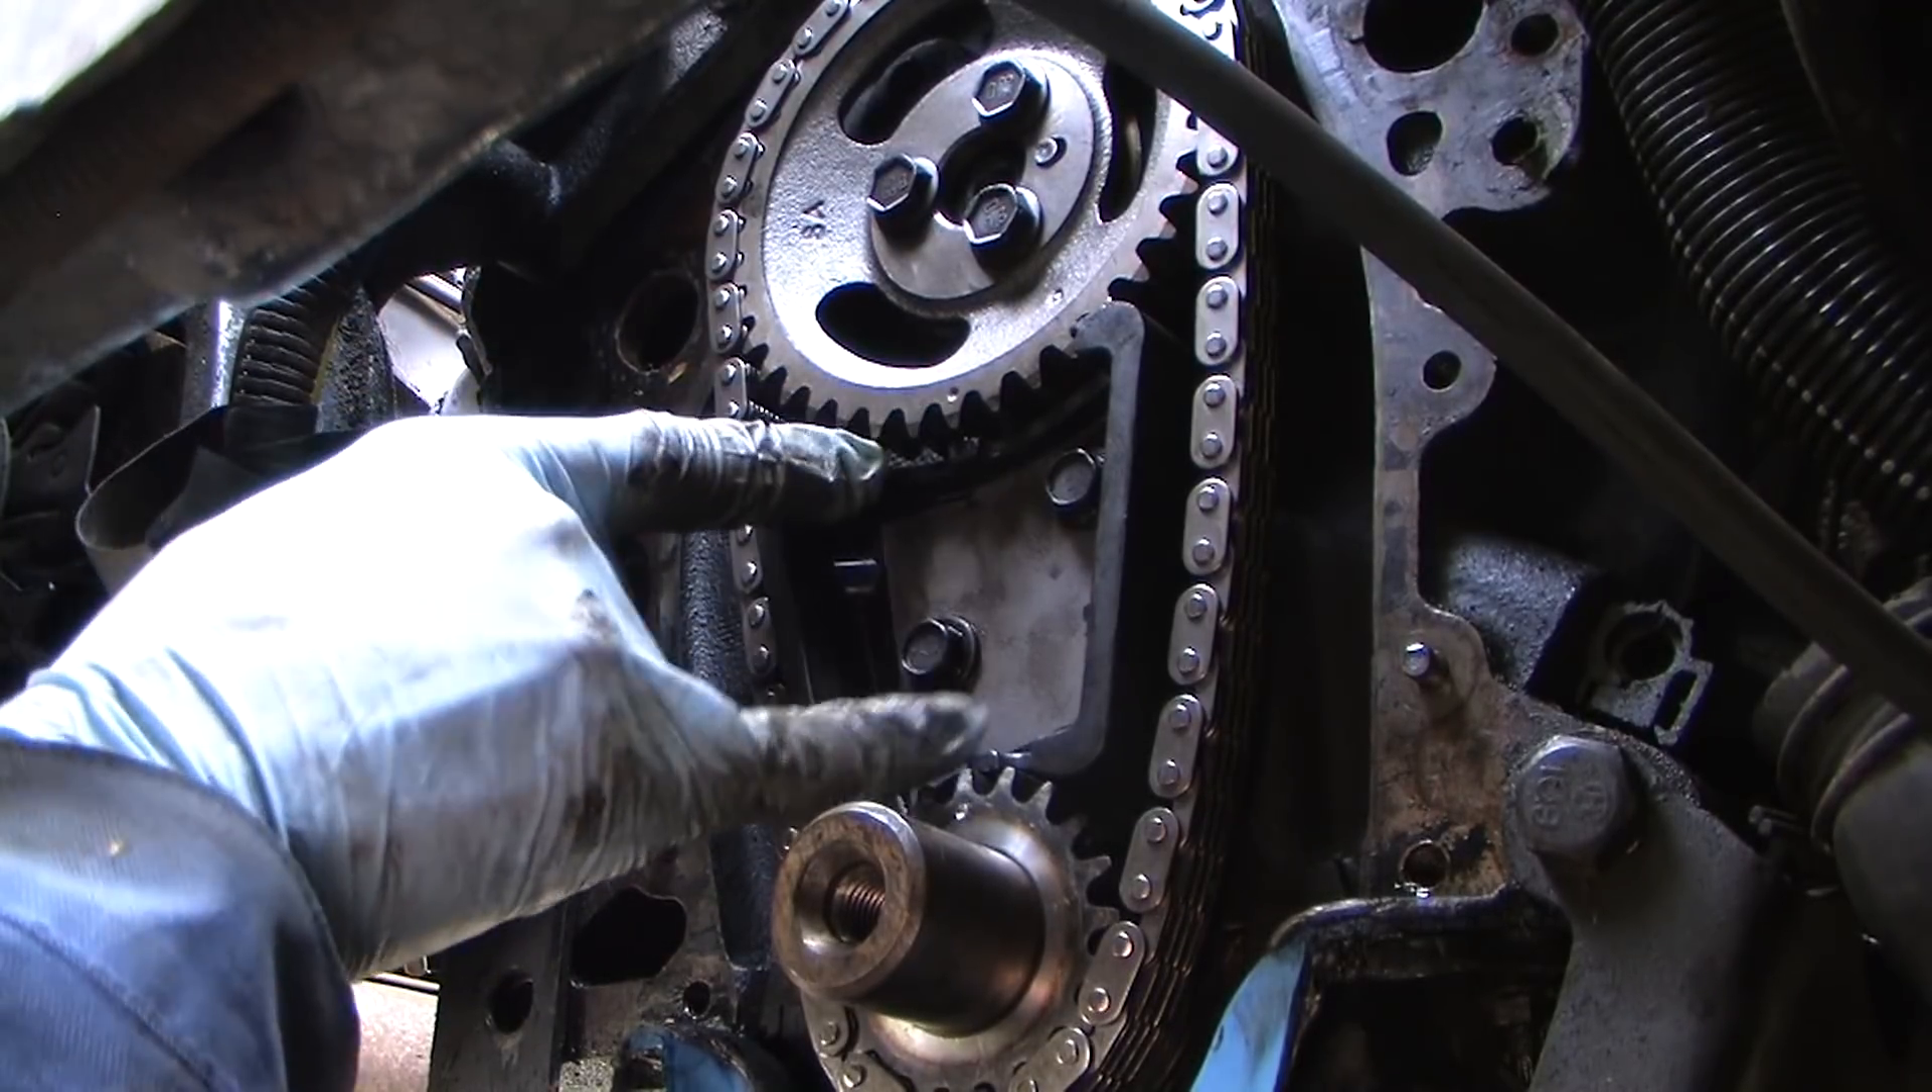Alright, as you can see we've got the timing gears on, we've got the chain on, the chain guide on.